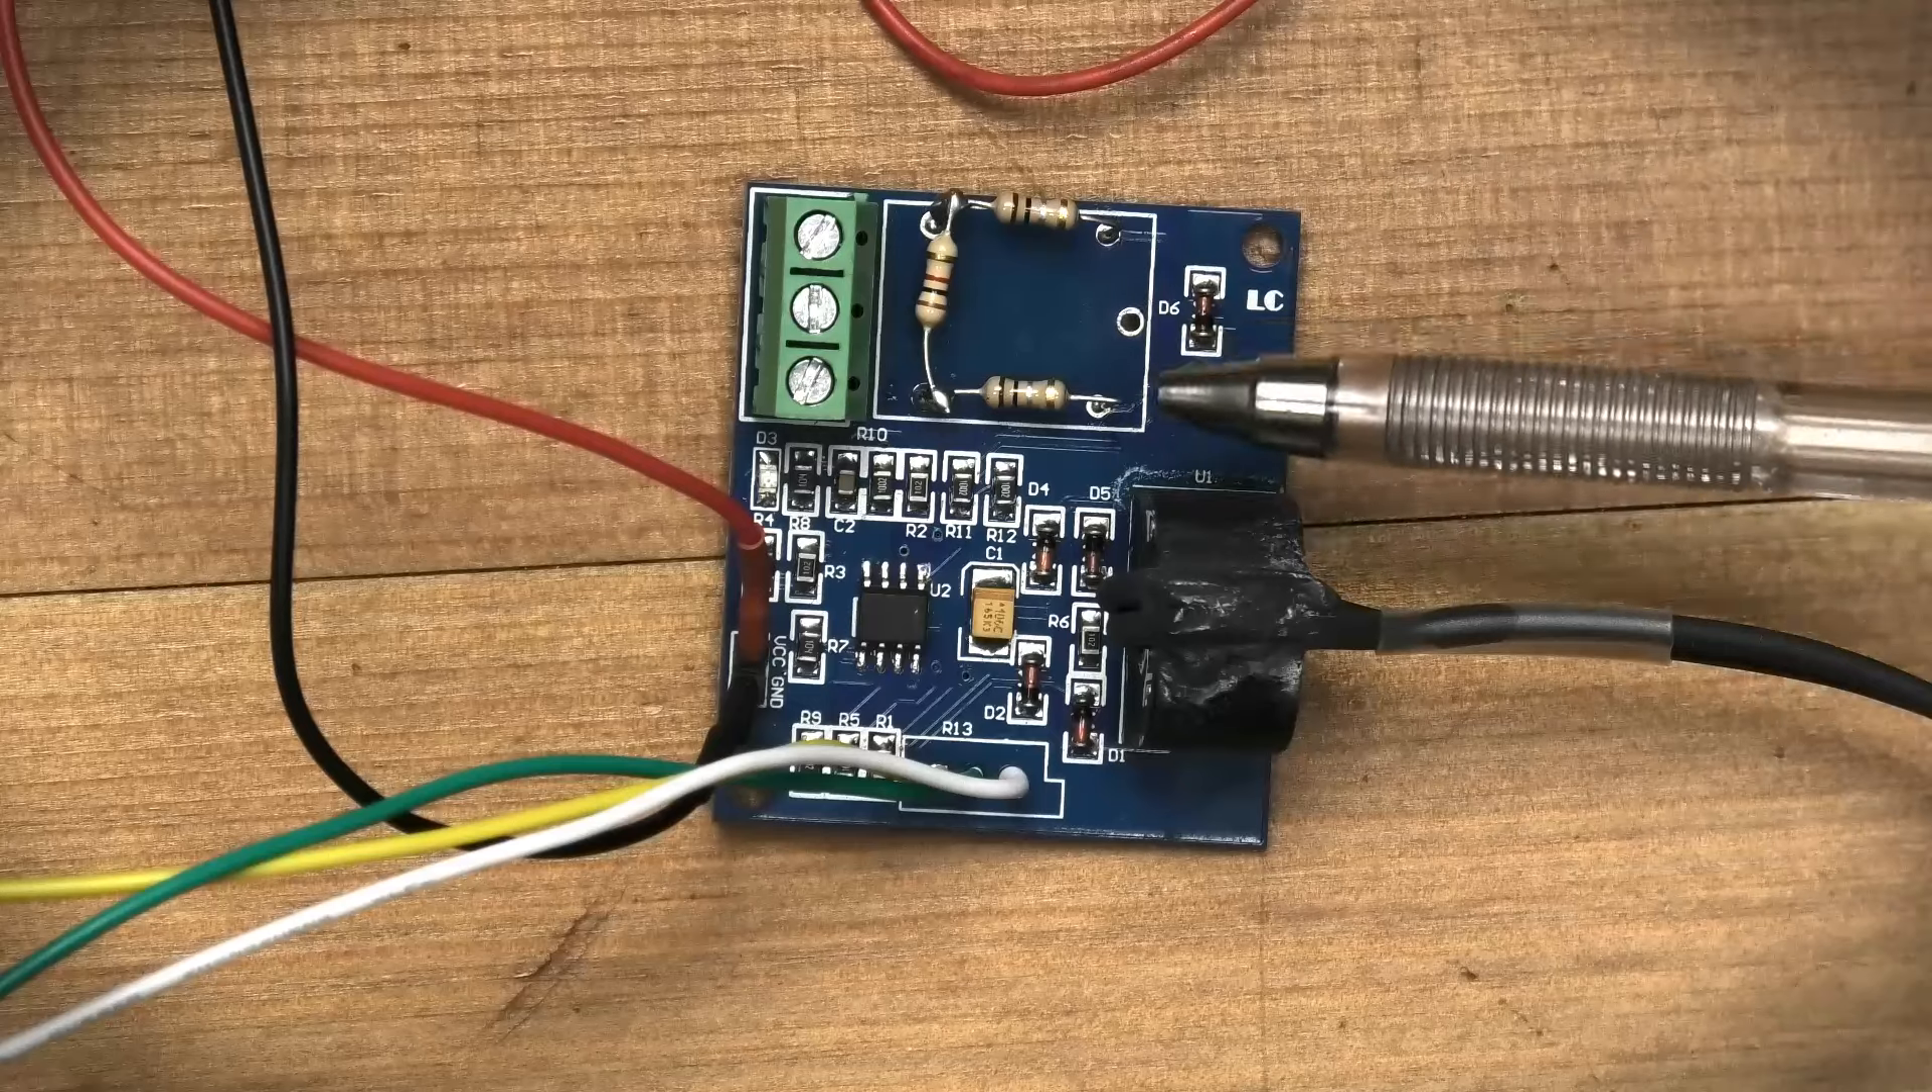Ho tolto il relè e poi vi ho messo queste queste resistenze qui che comunque sono da 0 1 ohm.